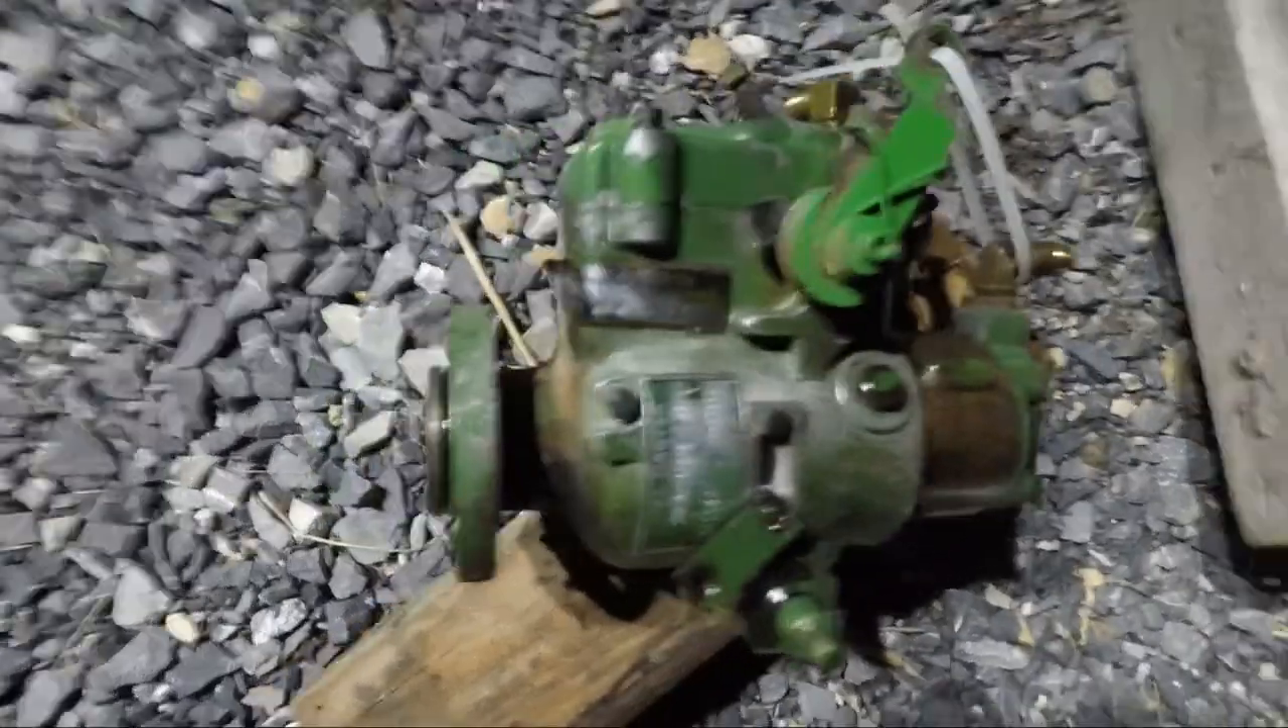So now we have the pump off. There's the drive end.